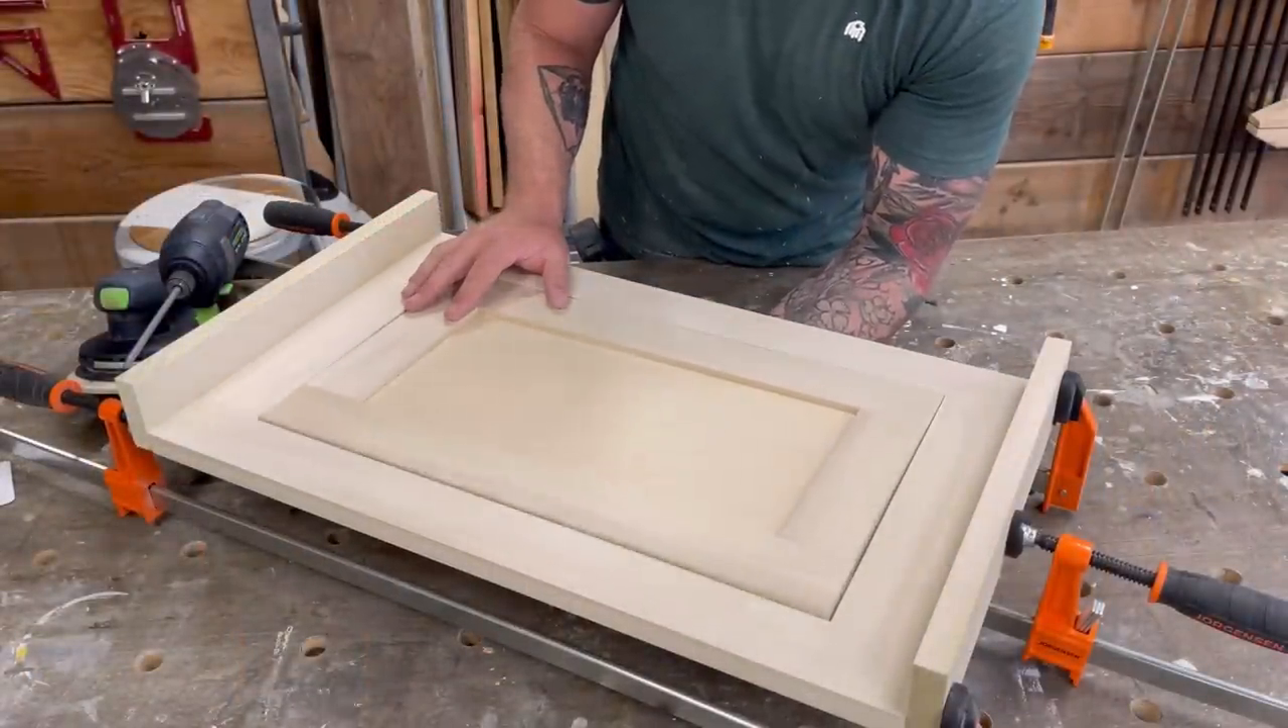Finally I inserted the drawer face into my face frame just to make sure it was going to fit the way I wanted it to before I glued the entire thing together.